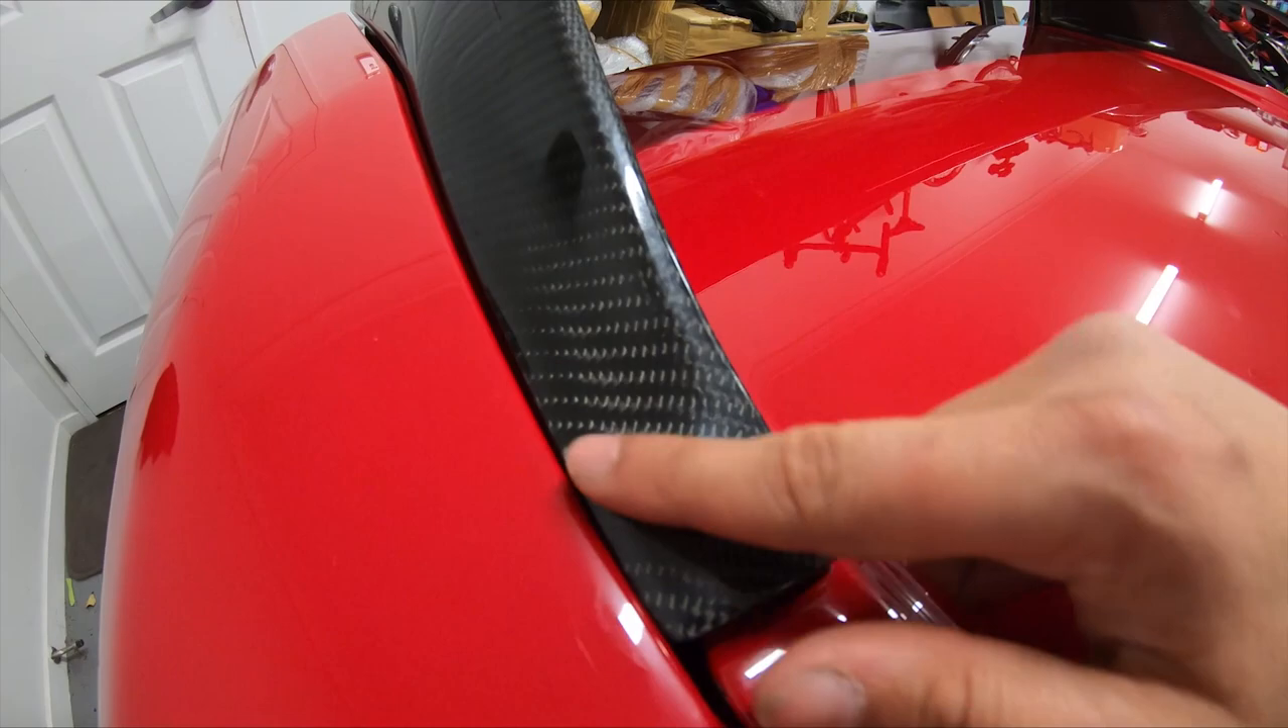All righty so the wing is installed and as you can see very very tight one here.